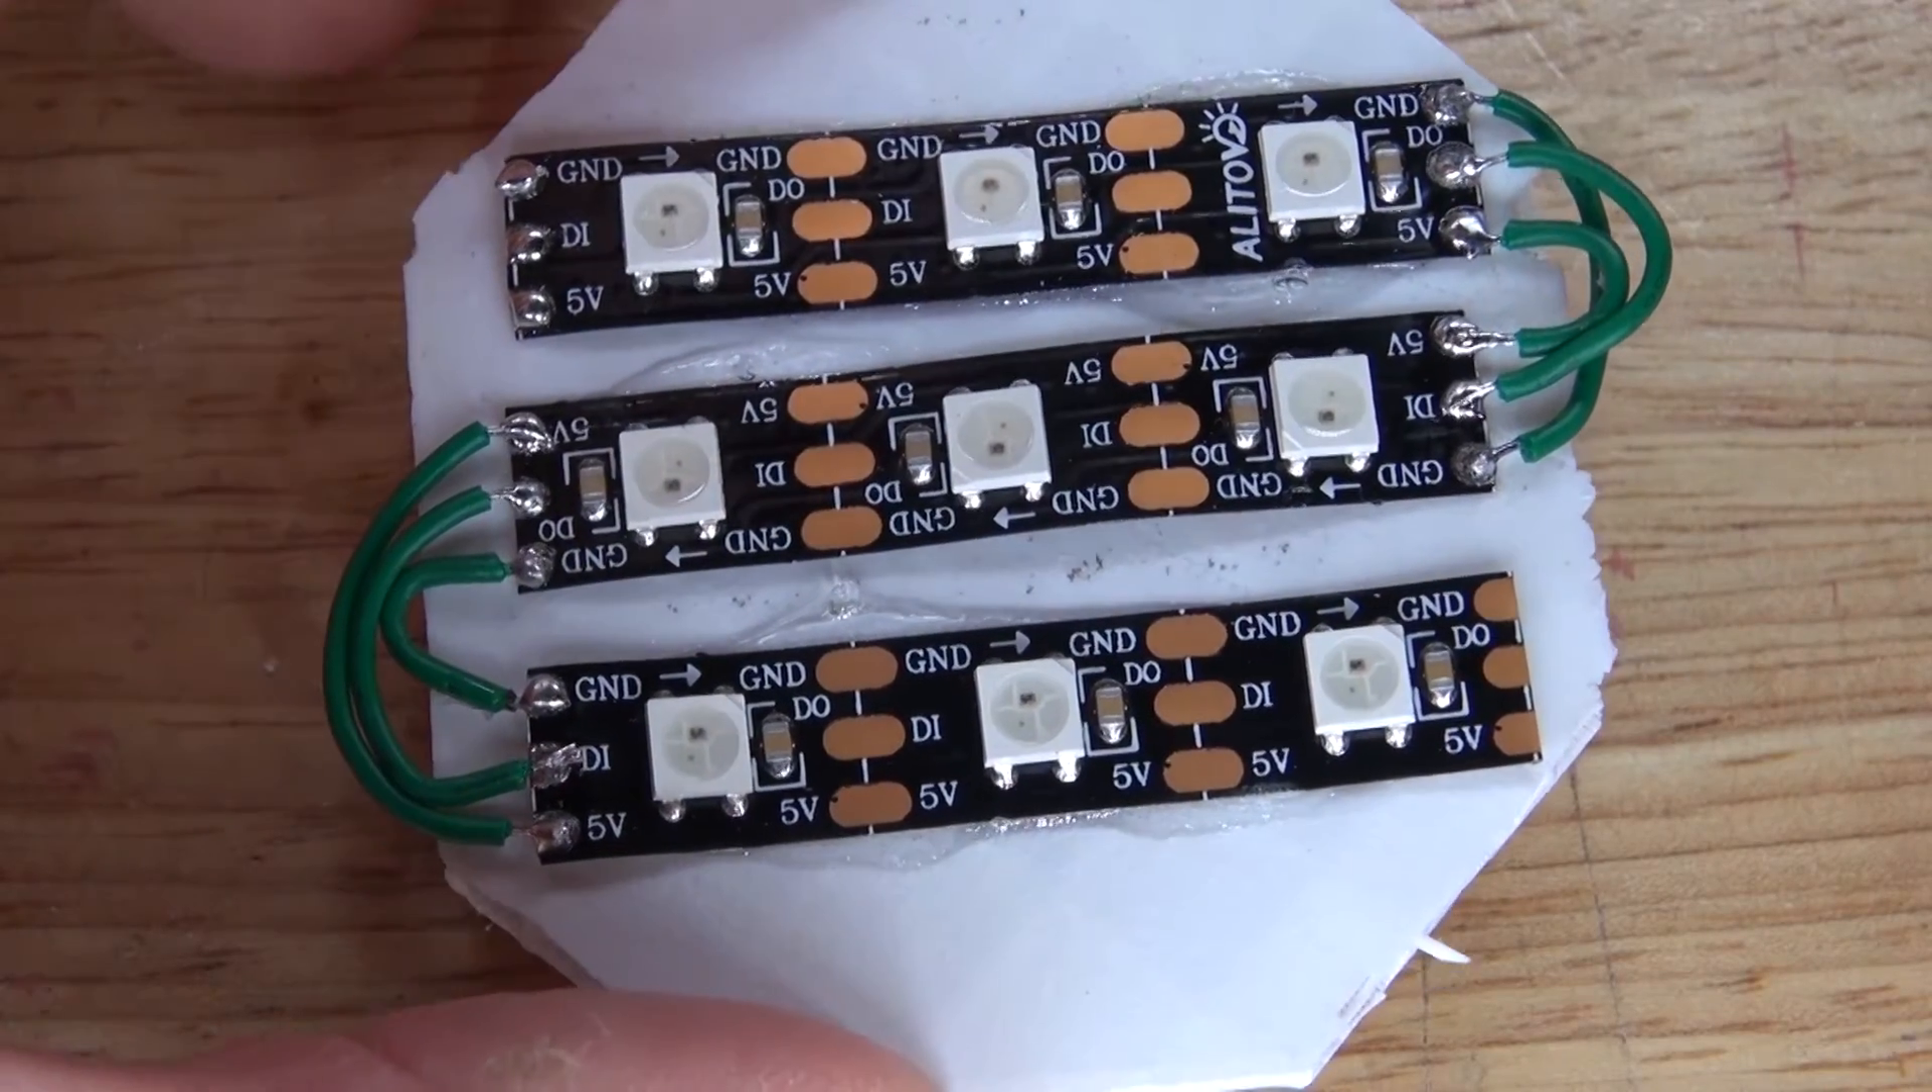And there, all 3 LED strips are now connected.